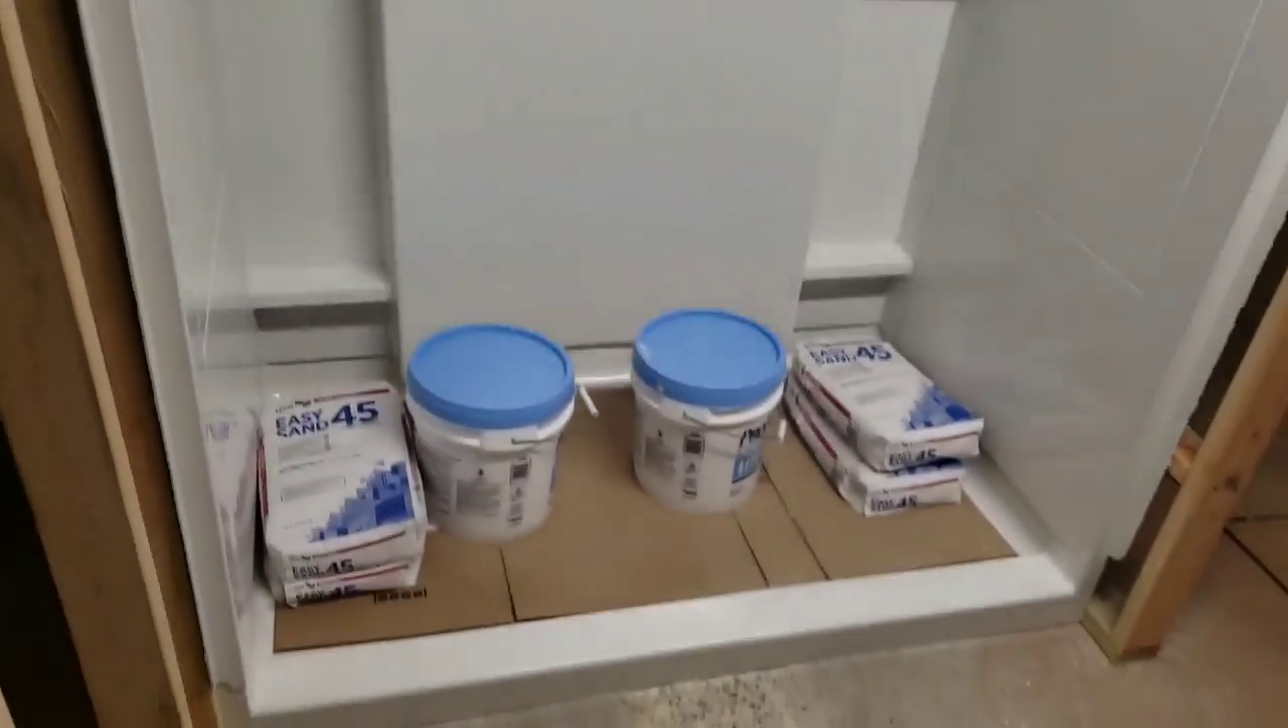So that's the three piece sterling shower, uh, with the base installation.